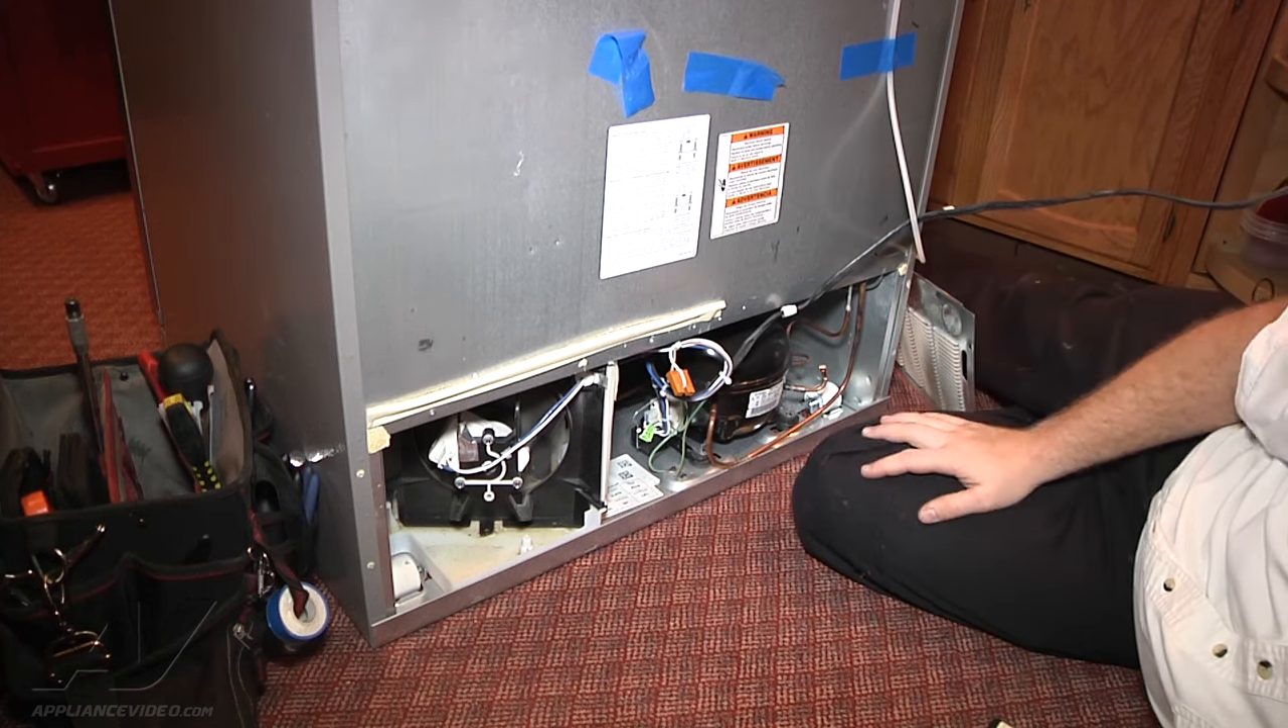So what we've done so far is we've taken the back panel of the refrigerator here off to the compressor compartment.